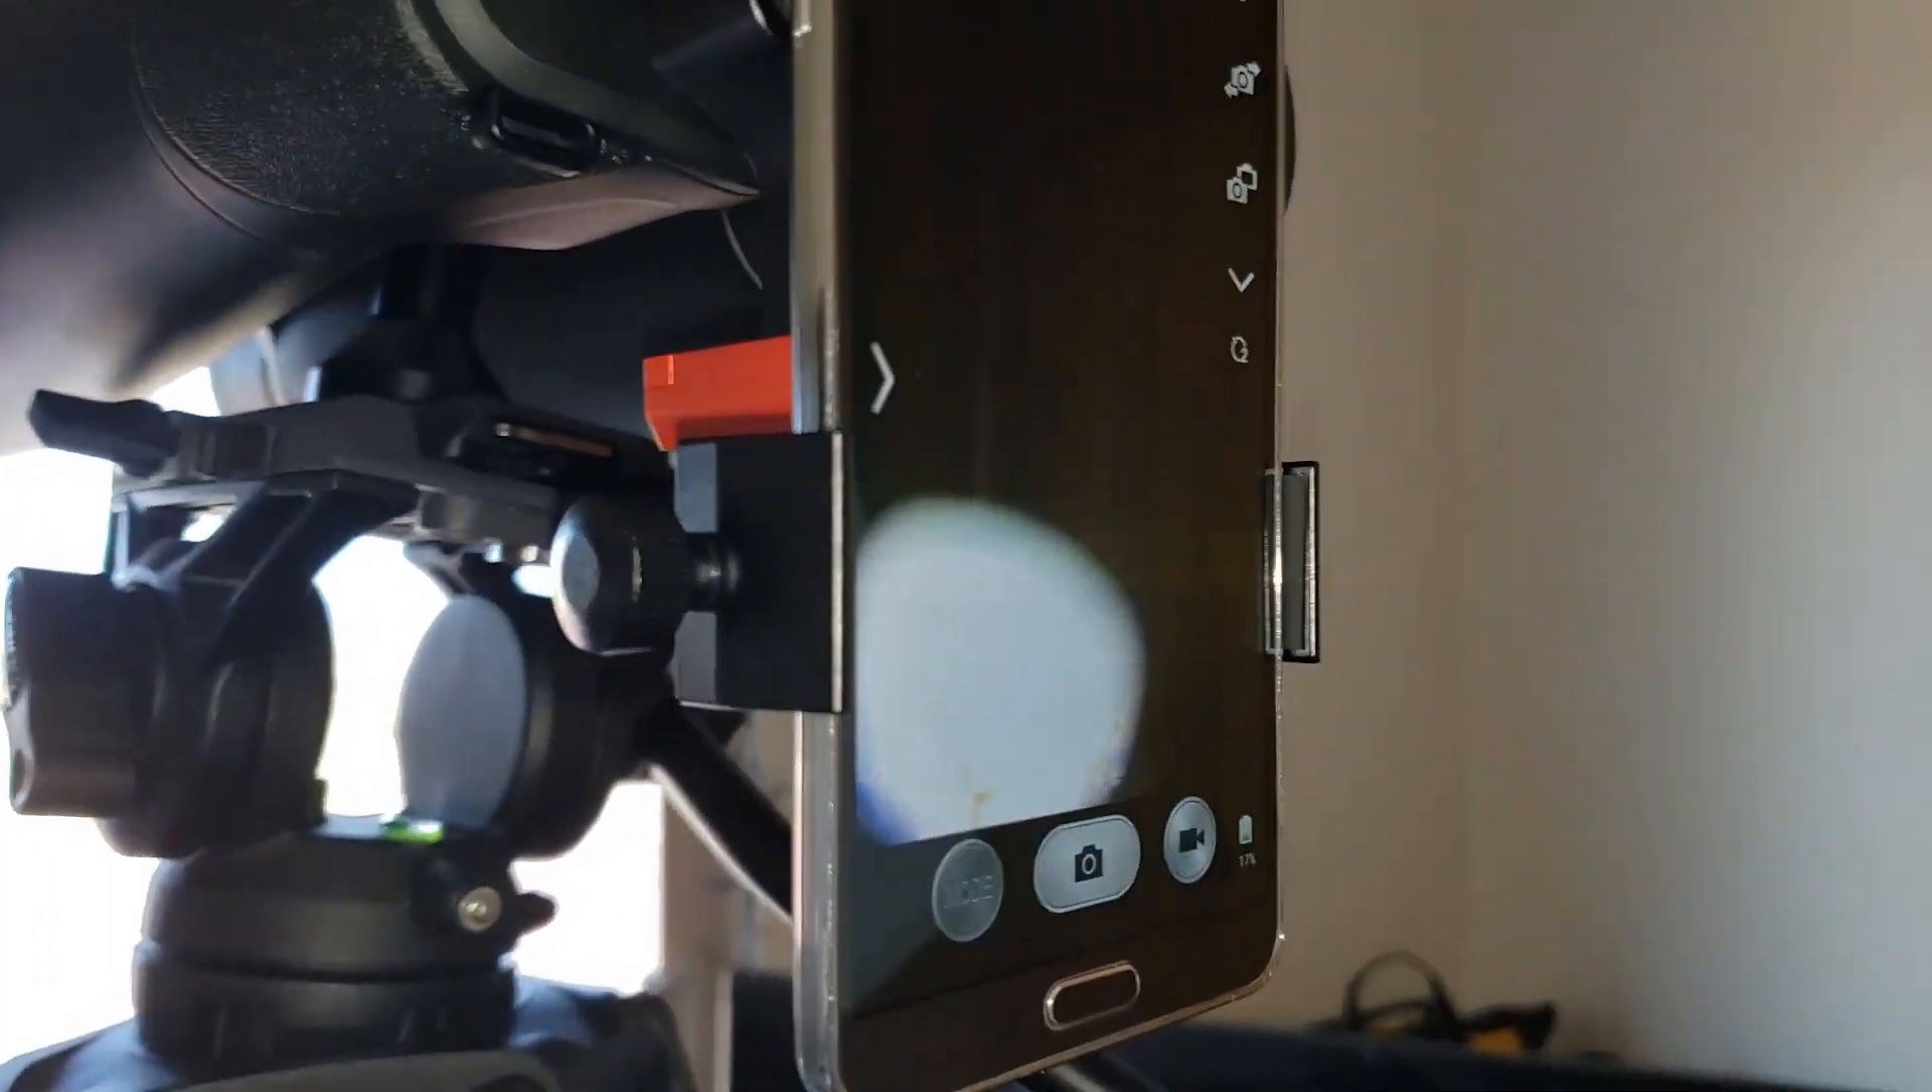As you can see the camera is misaligned.